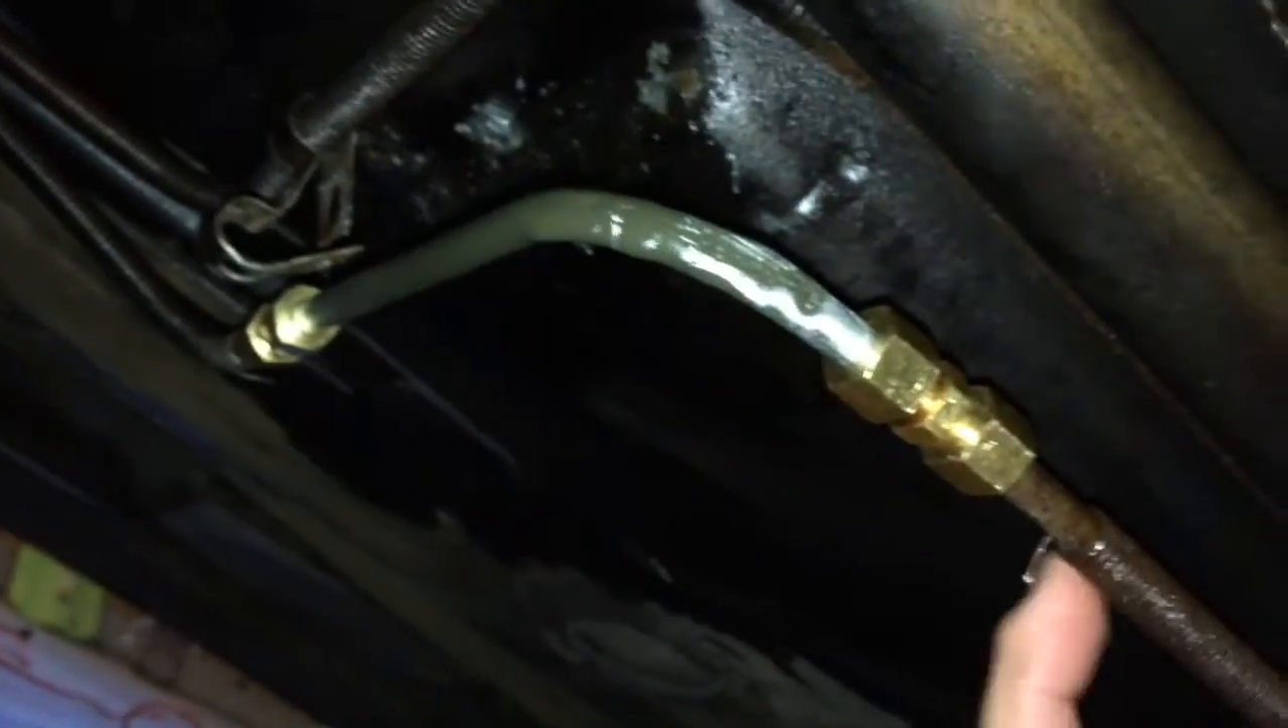Here's the new steel line that we added in, and then the other compression fitting here. Everything's in.